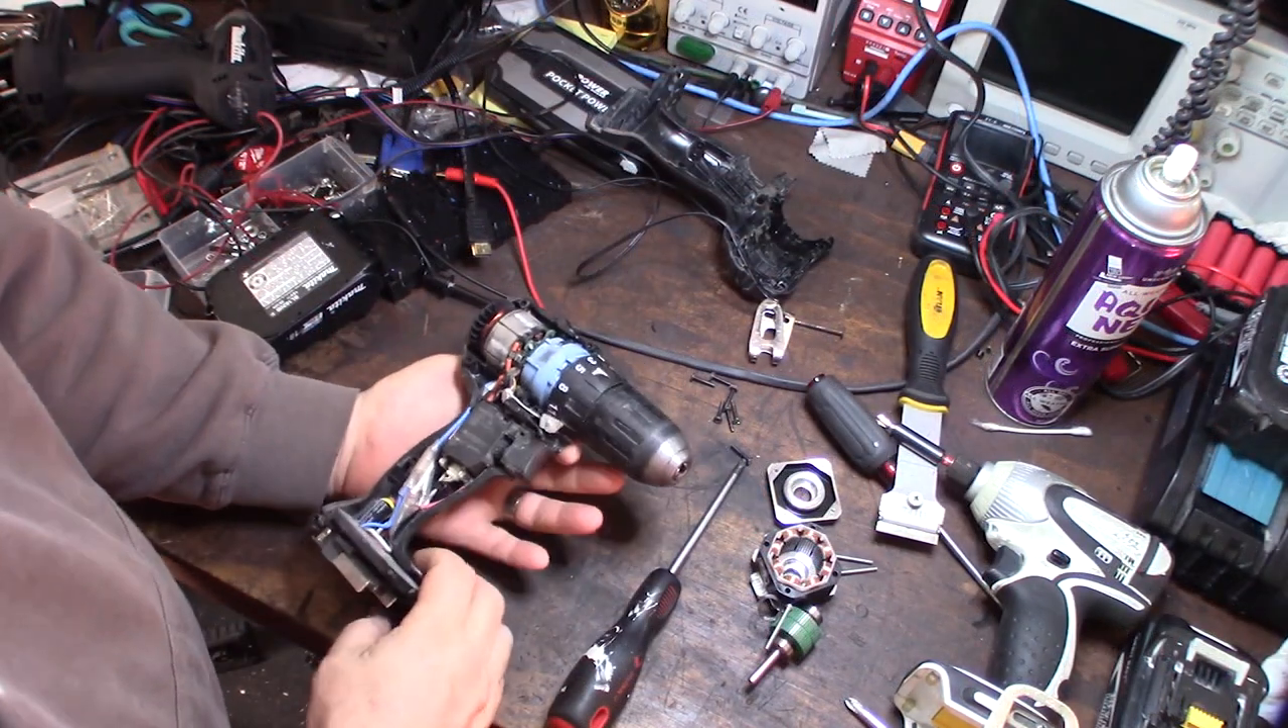All right, there we go. So the case is off.